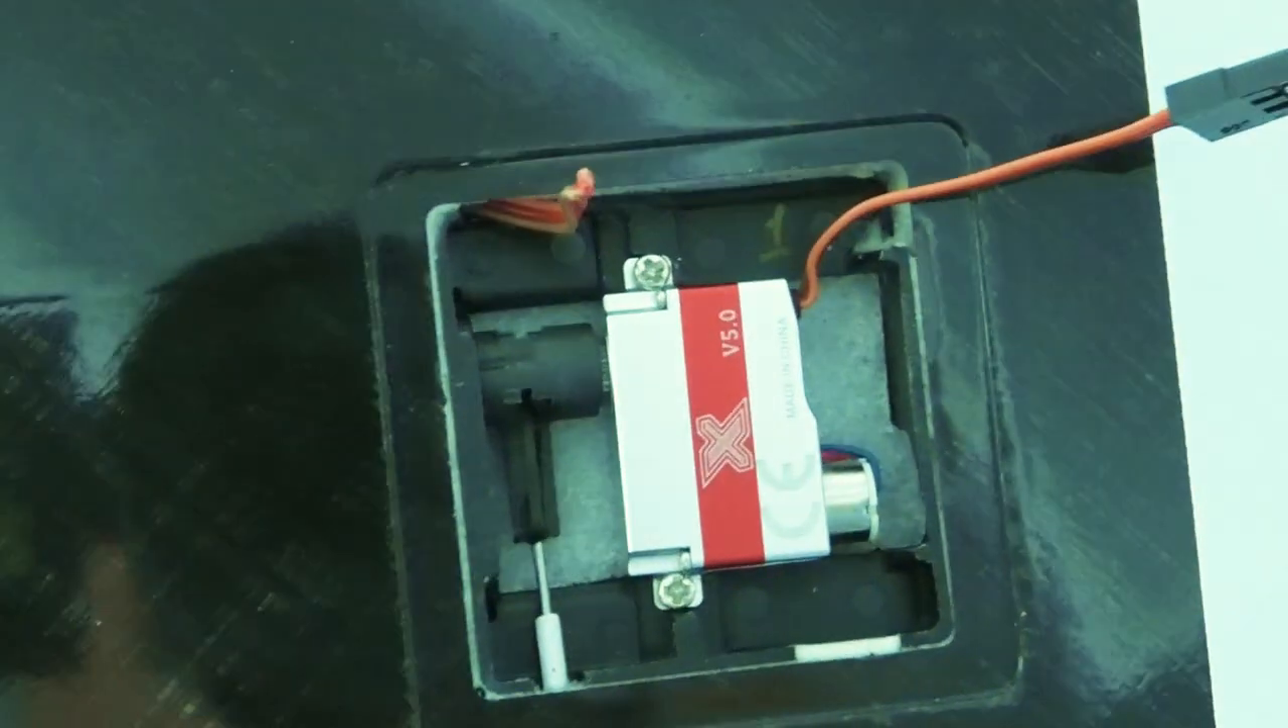There we go. One servo installed.